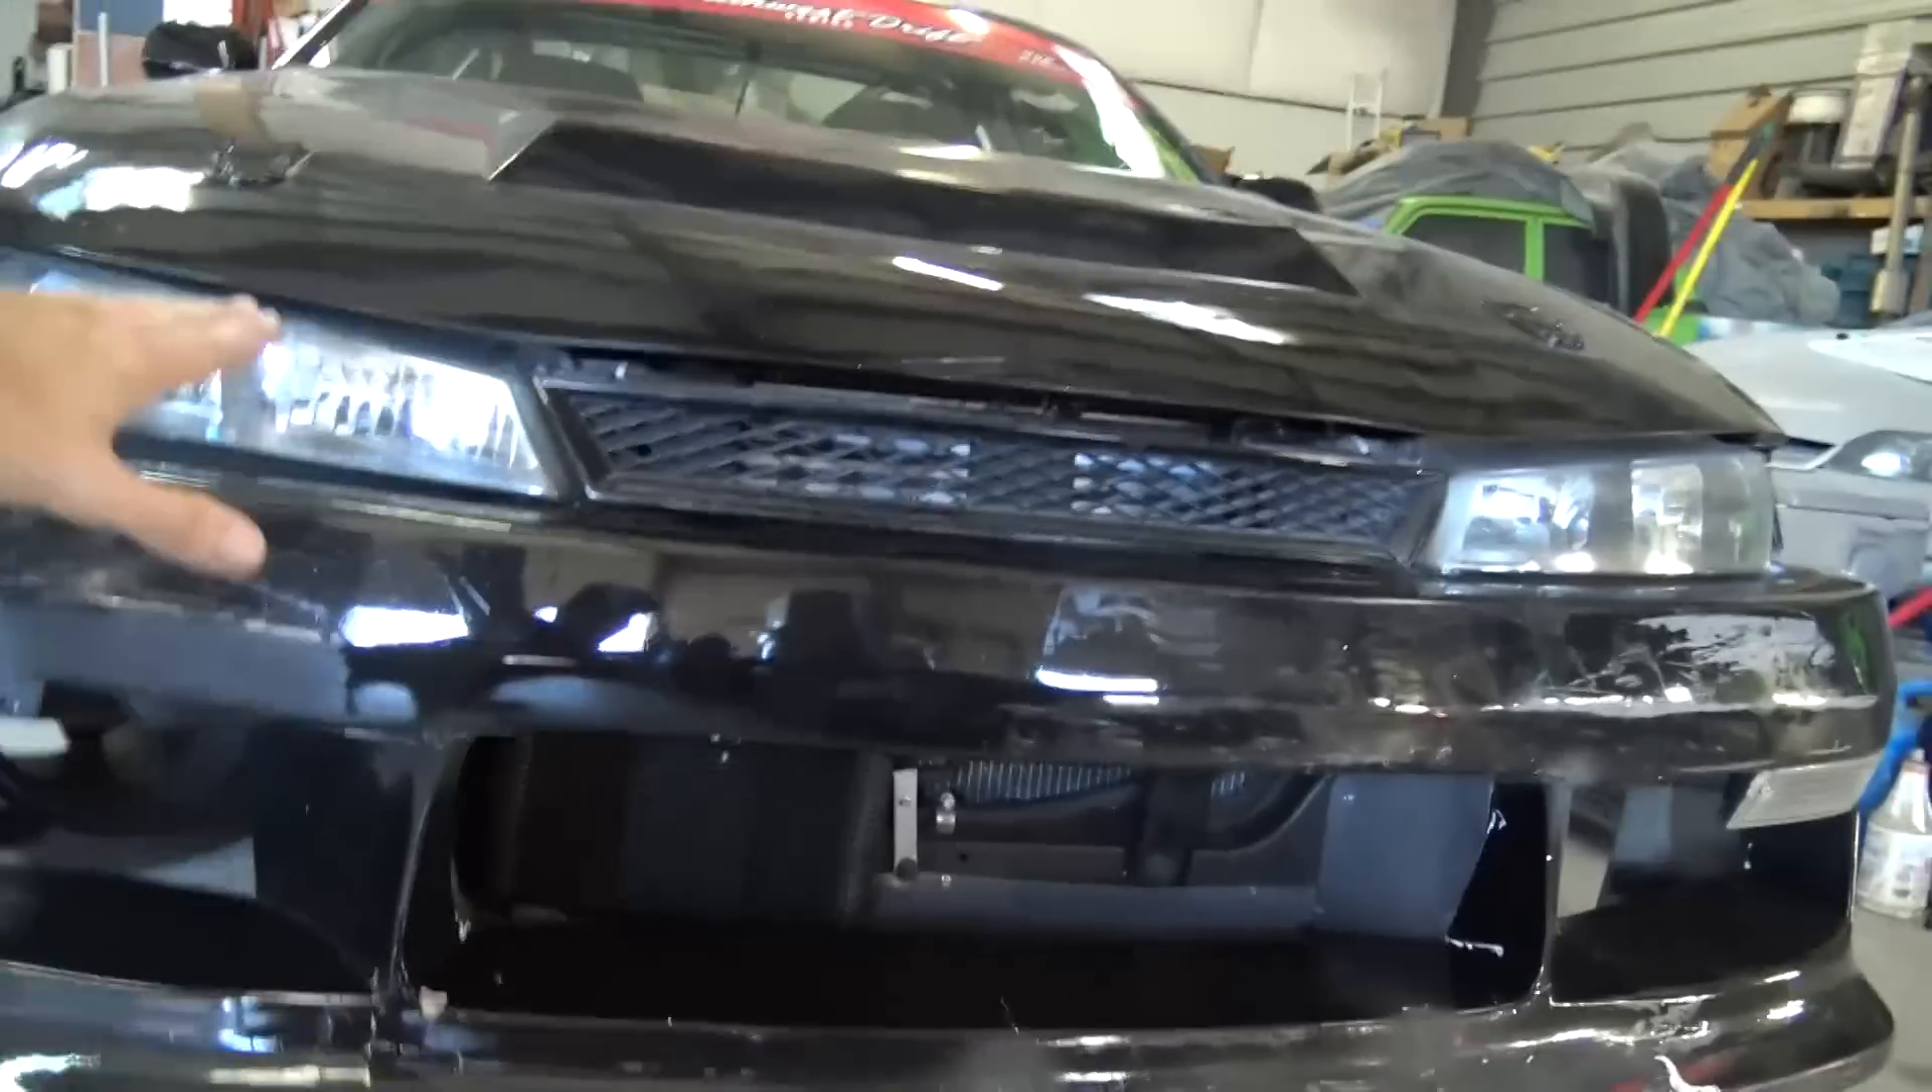You can see how my hood has this weird gap right there anyhow.